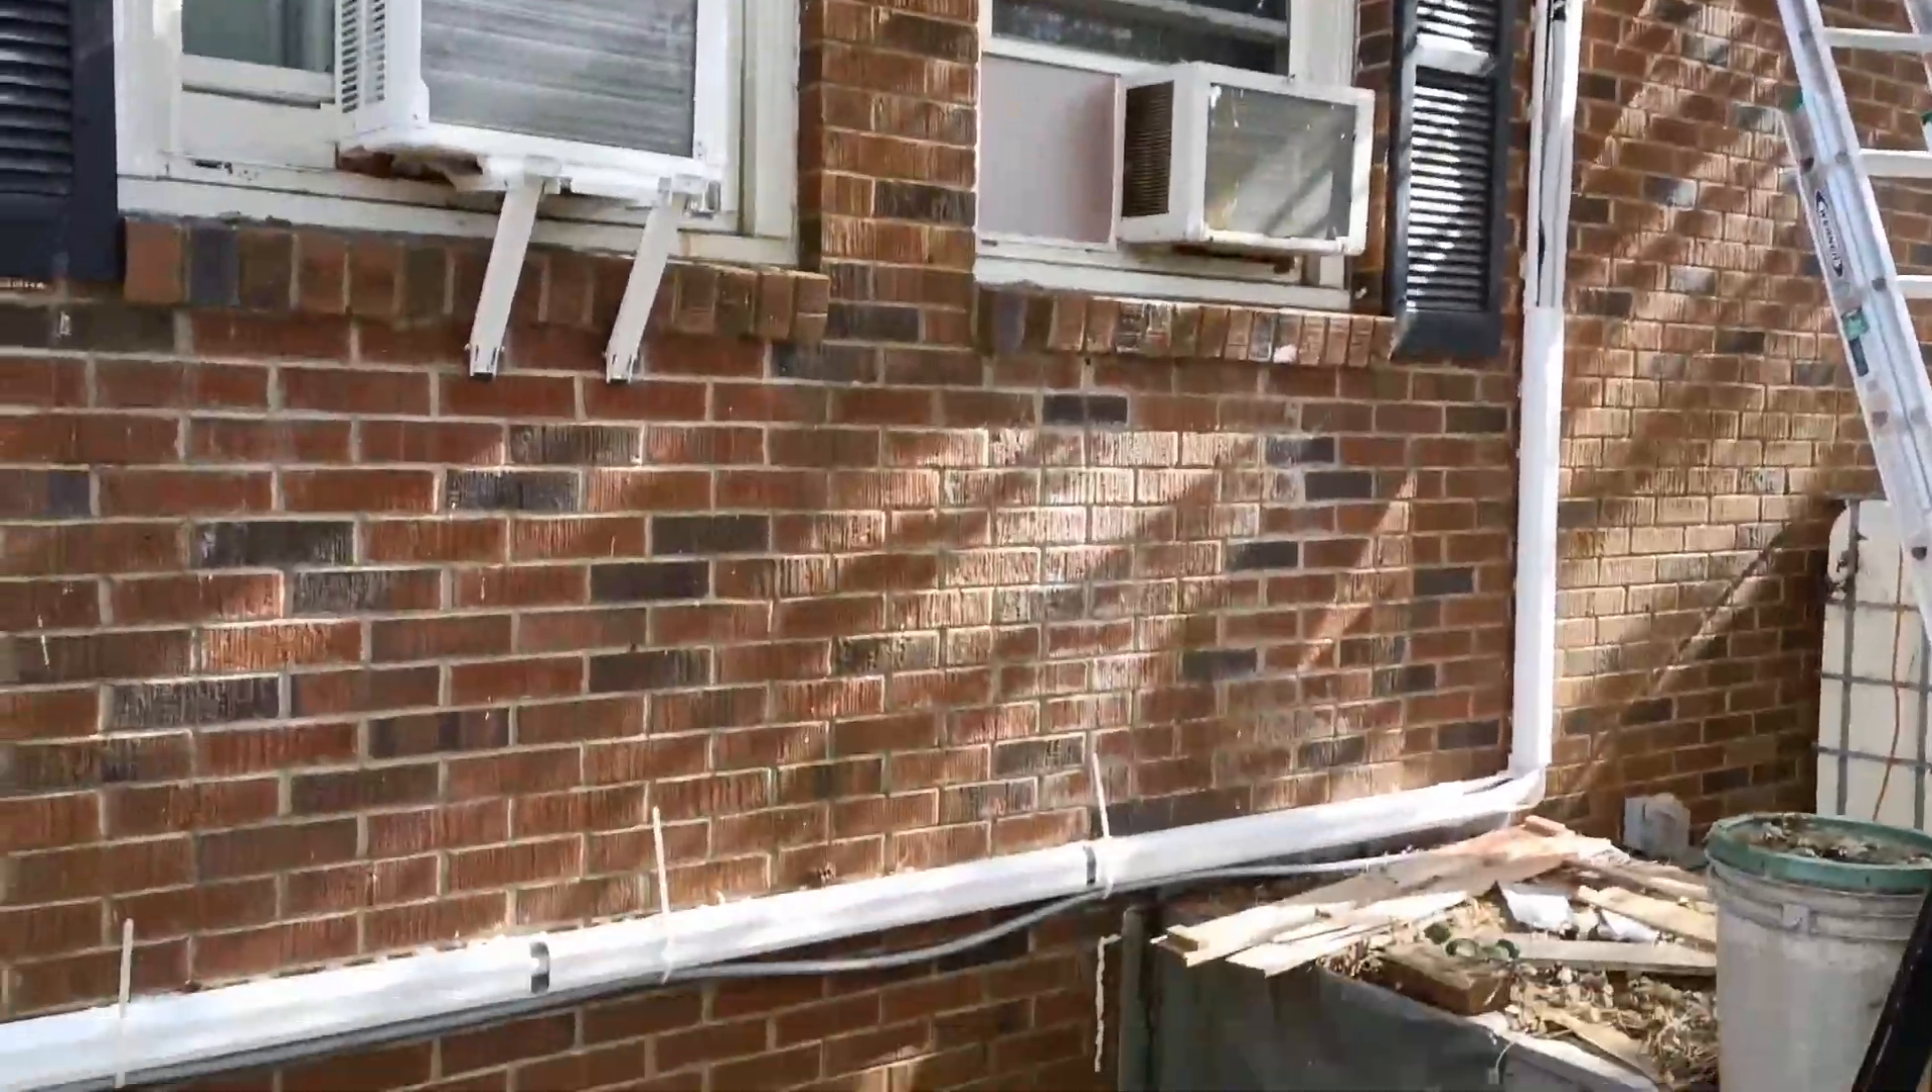I've got the track run for the lines that go up to each of these two bedrooms here.